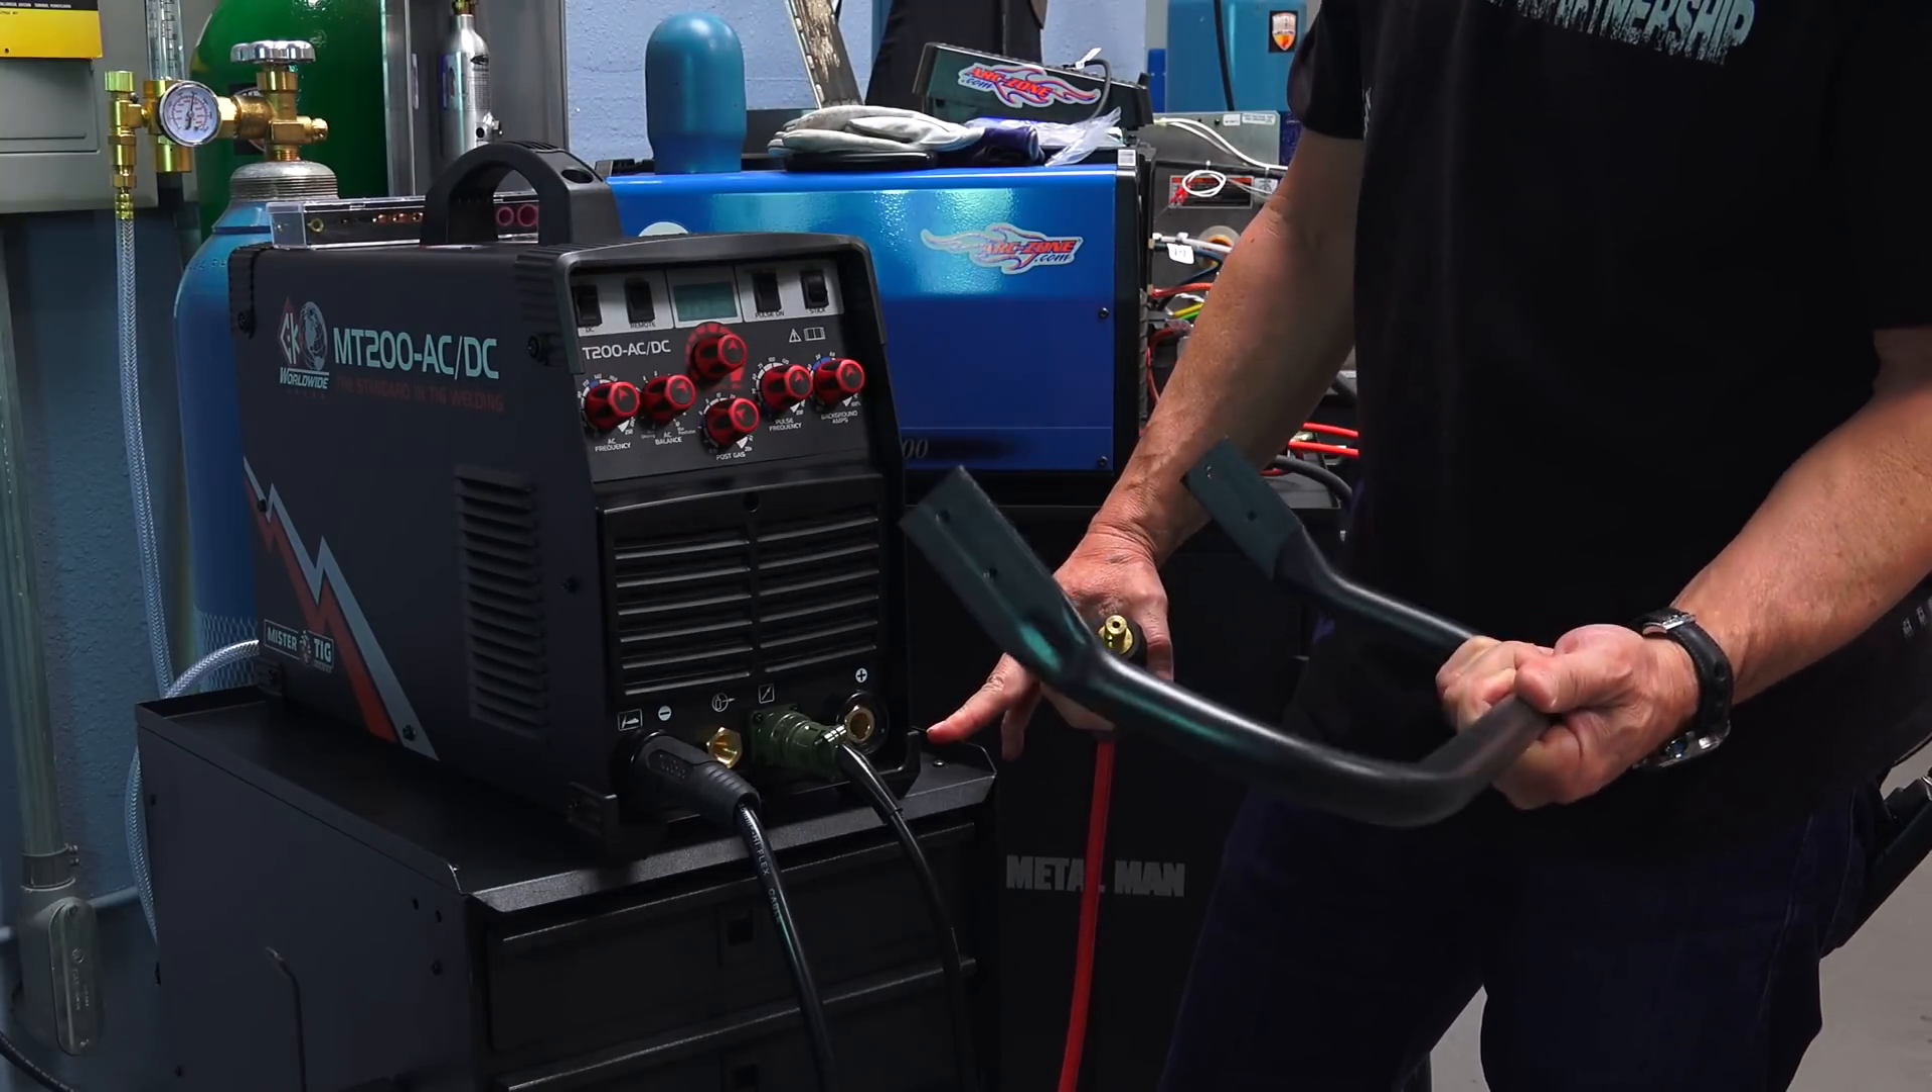So I've just removed the handle and I've got a fab shop here so I can modify that later.